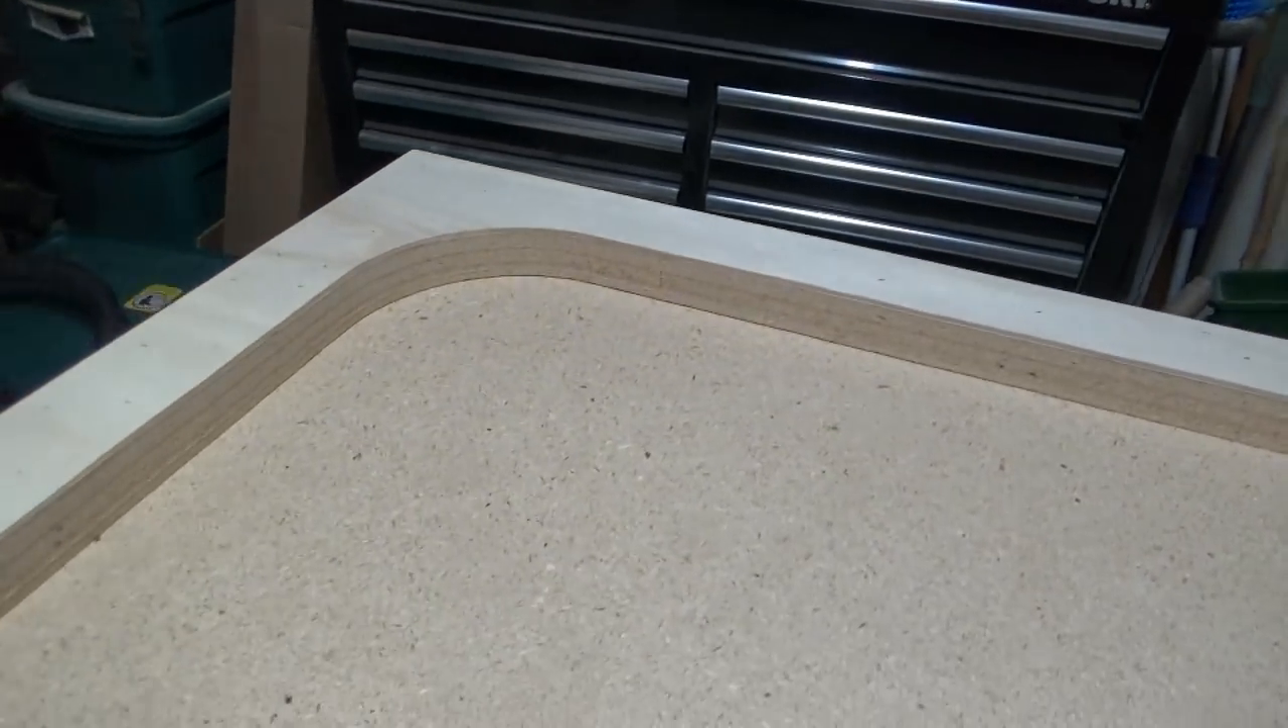So, I fastened the quarter inch plywood all the way around on top here, and routed that out nice and neat.